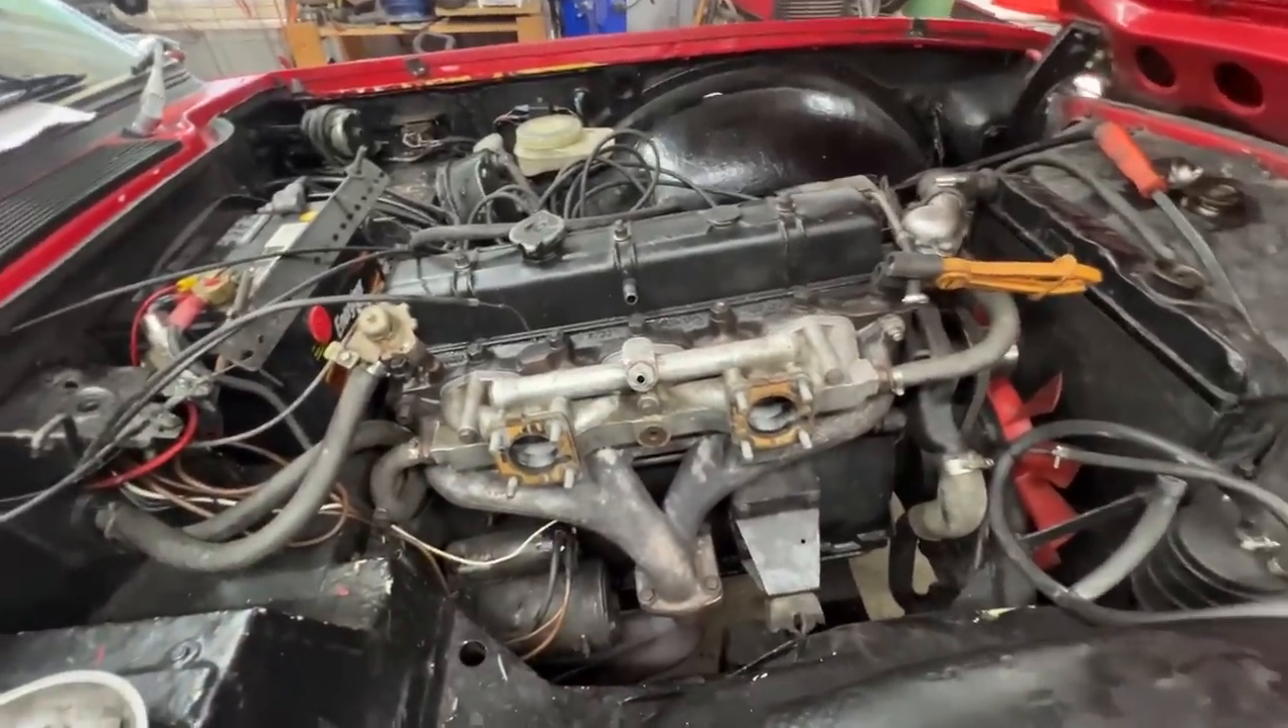All right the exhaust manifold and the intake manifold are installed.